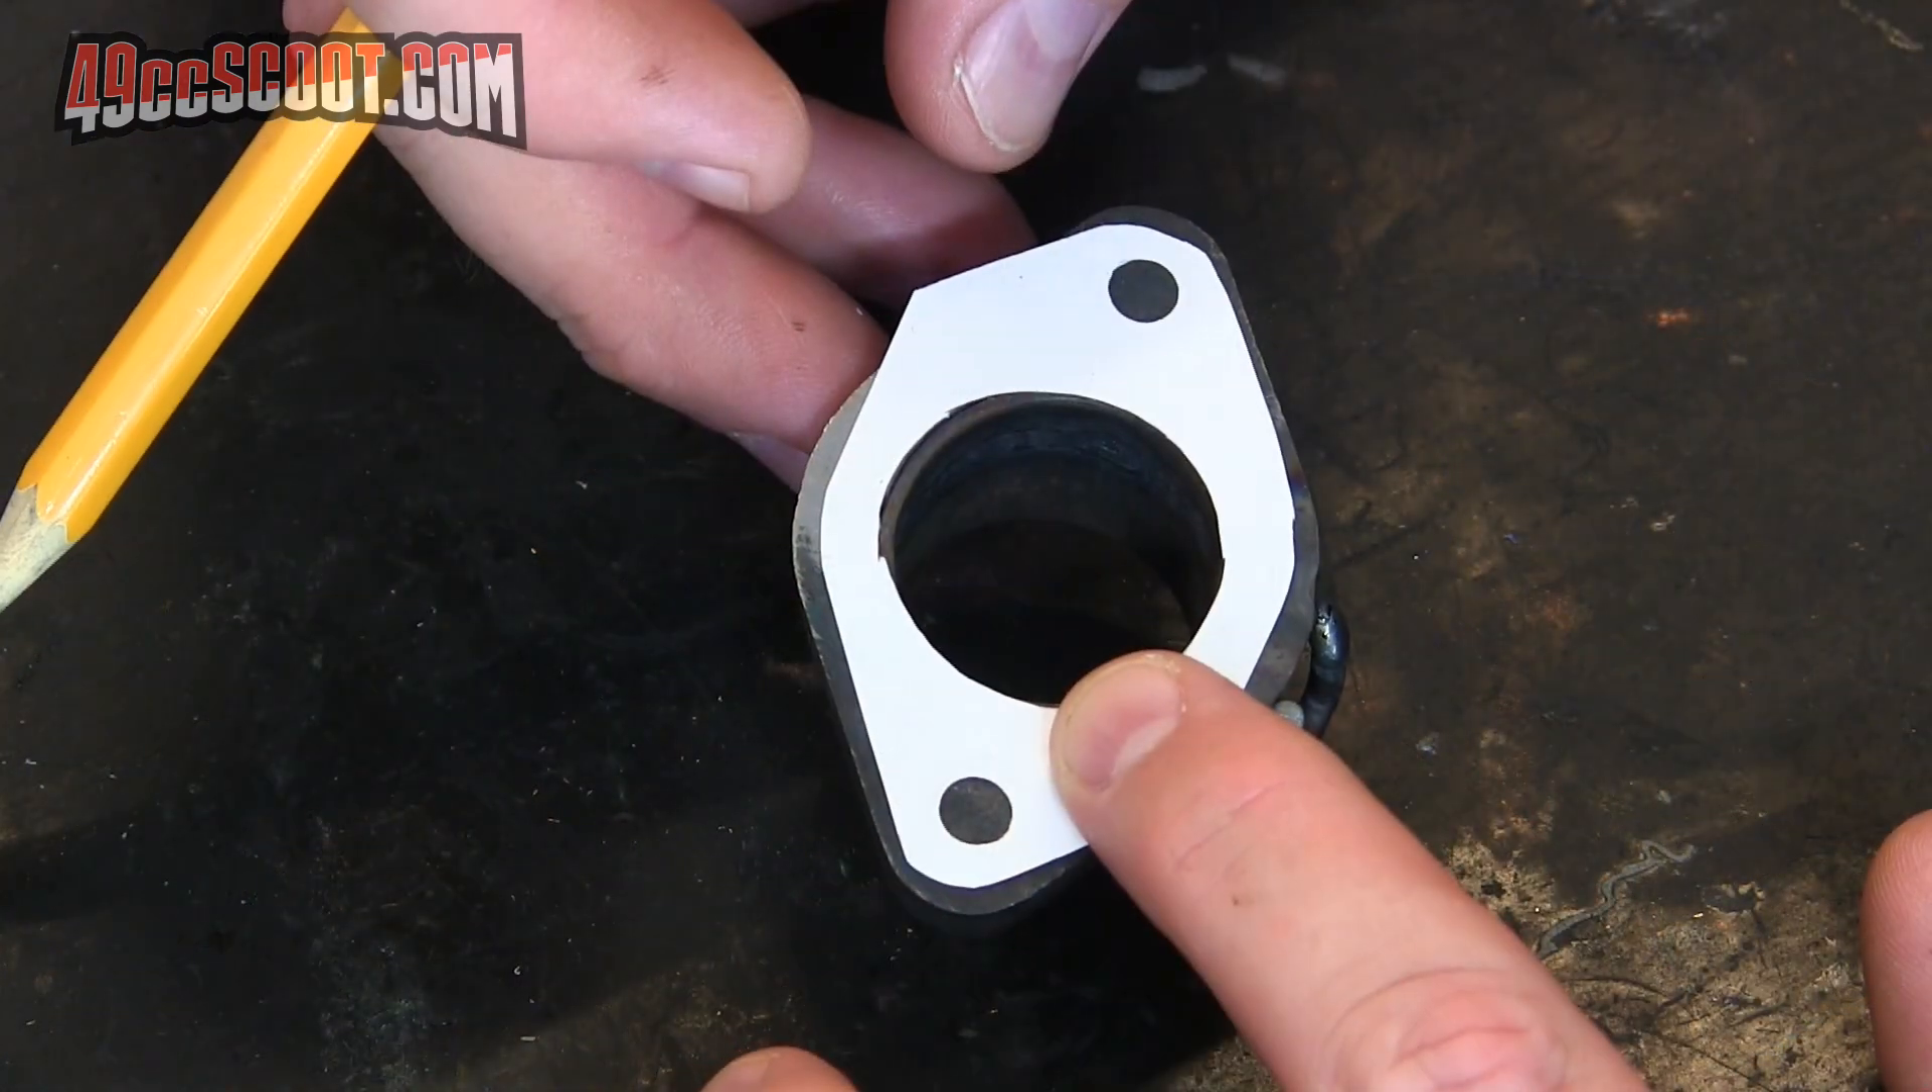And there's my template that's a pretty exact match here for the exhaust flange.